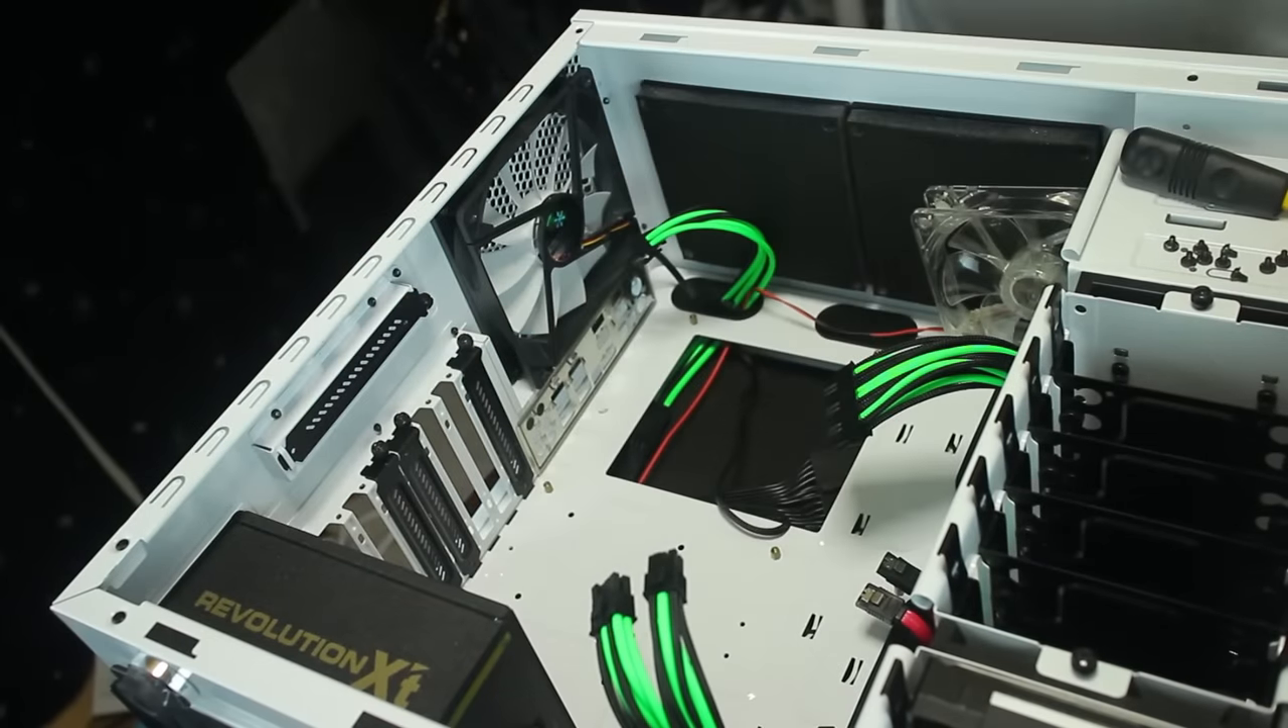Okay, there is the motherboard all out. So, that's the first part done.